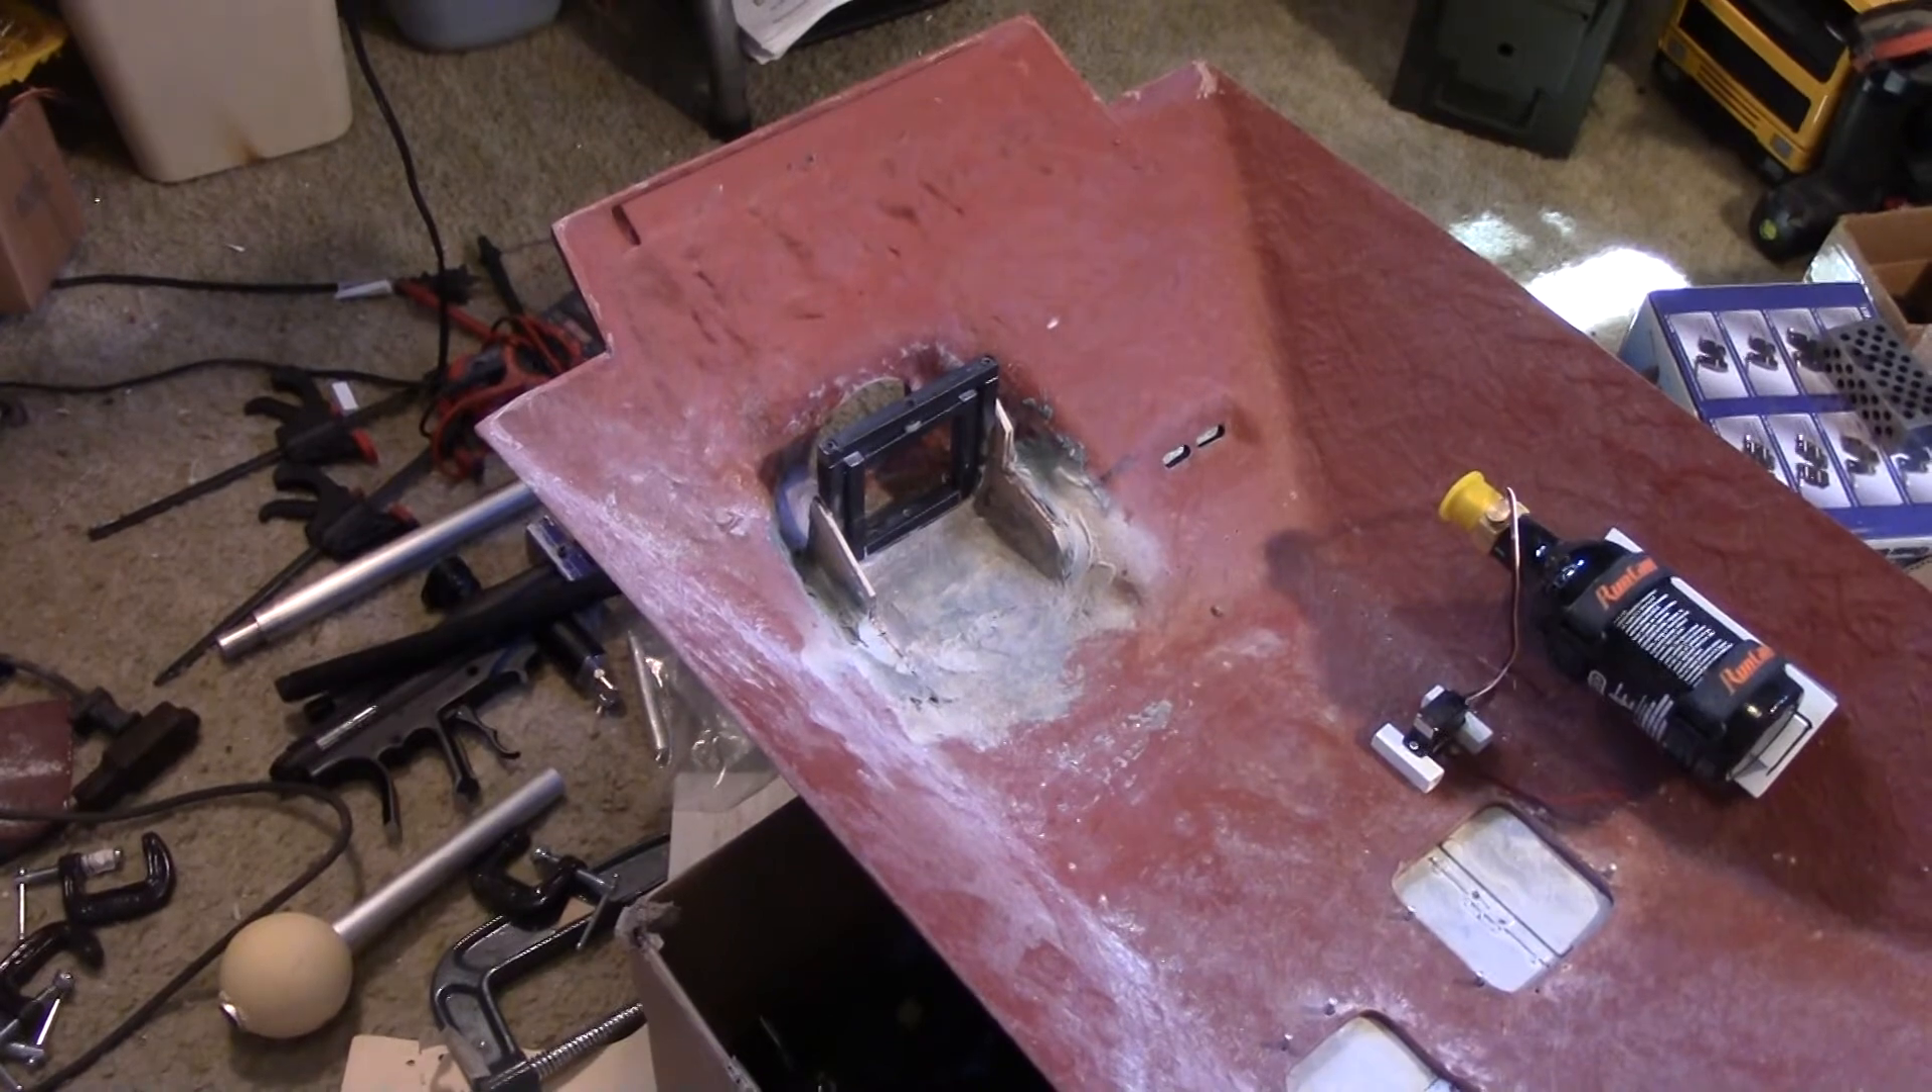Okay here's the result of the weekend's work the frame is installed.